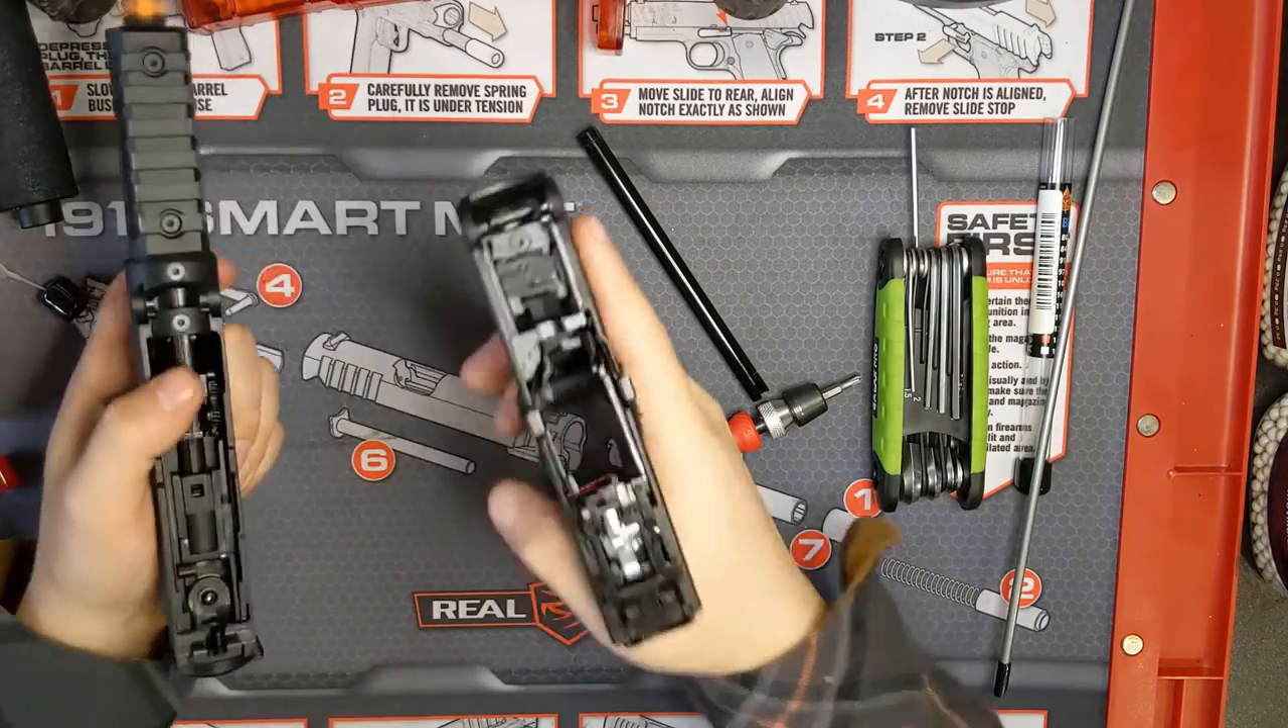Now, we are just about done. We just need to put the upper back onto the lower receiver.